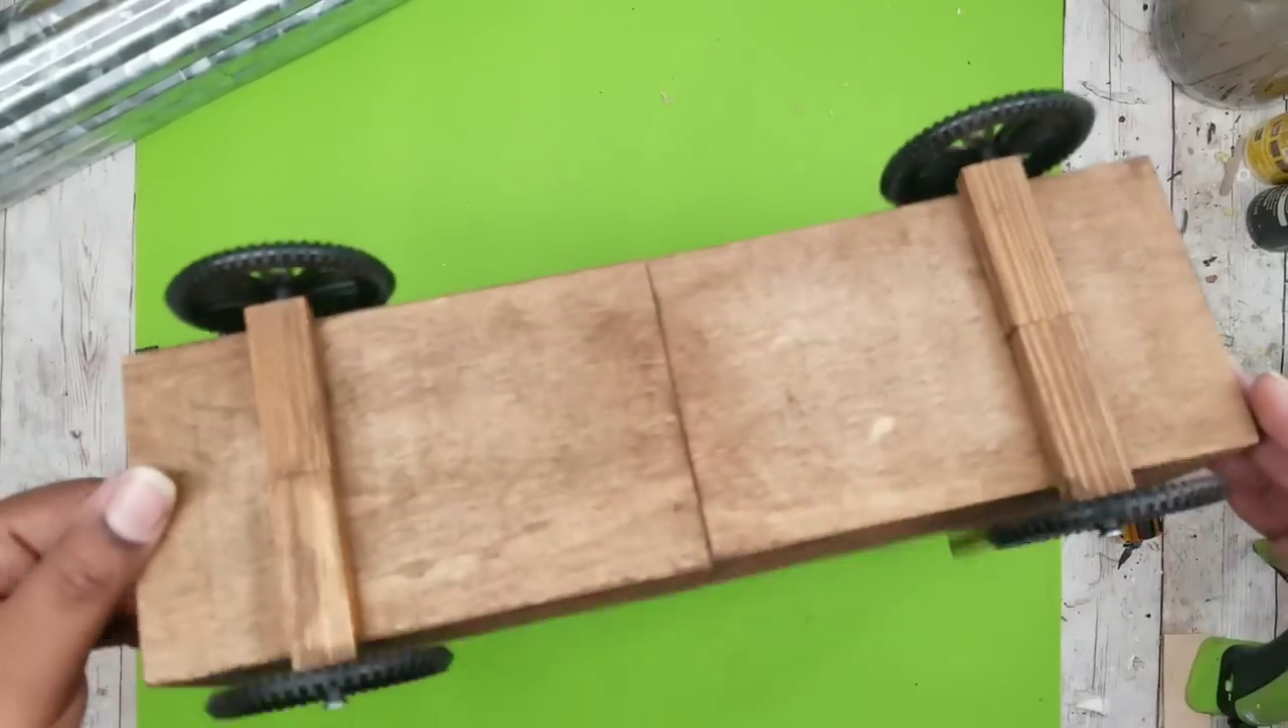This is so super easy you want to complete this all the way around the cart and now you have all four wheels ready to go.